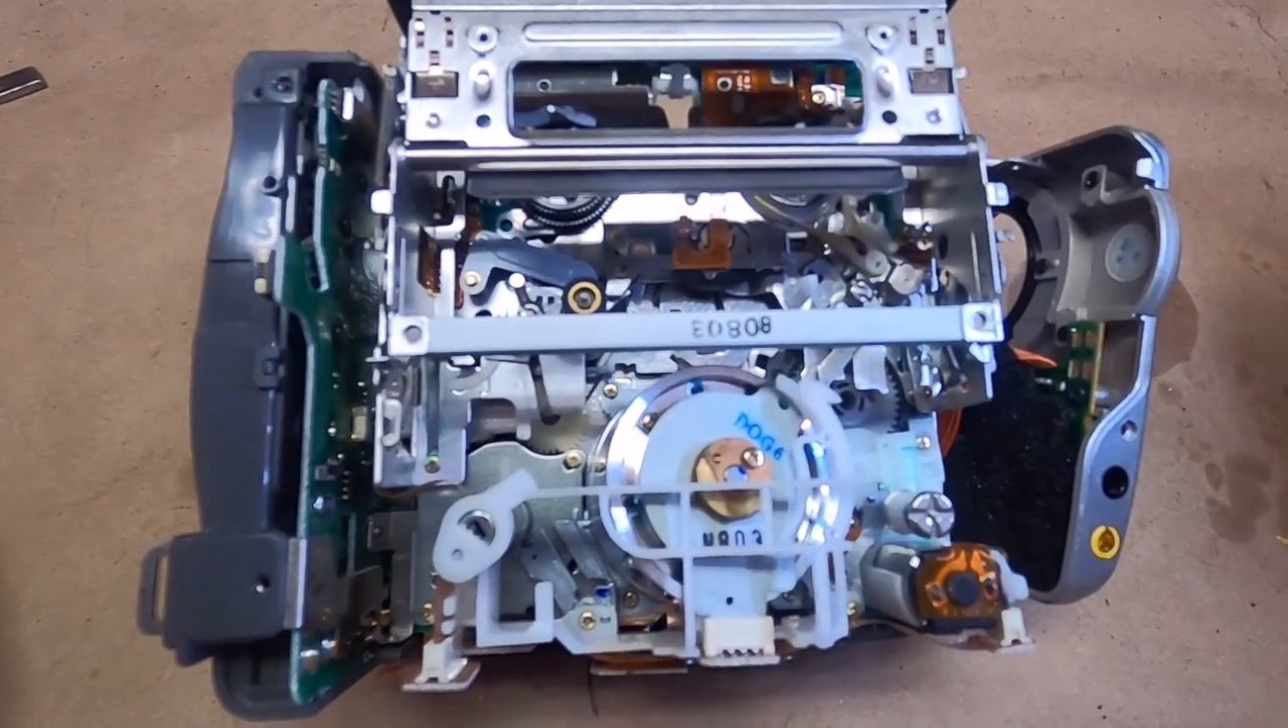So we got the outer cover off and this would be the view of the tape drive mechanism.